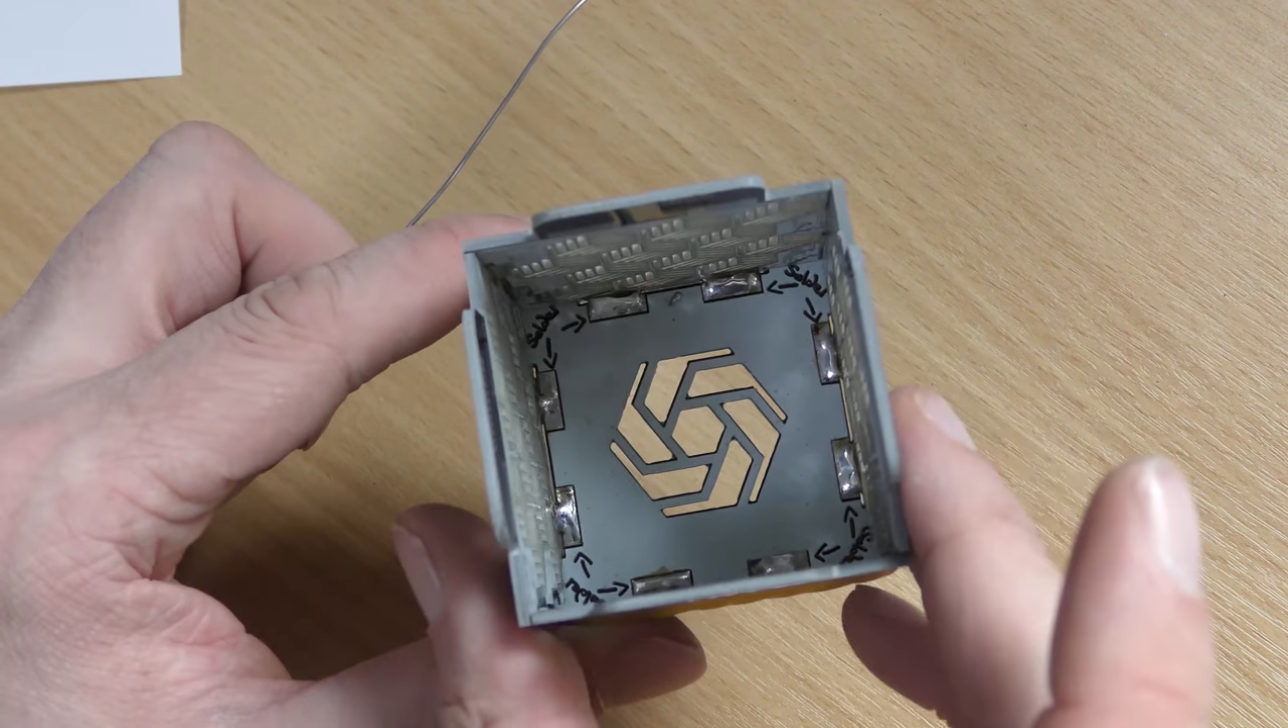Okay, so now we've got the base, or the top, sorry, connected to the sides.